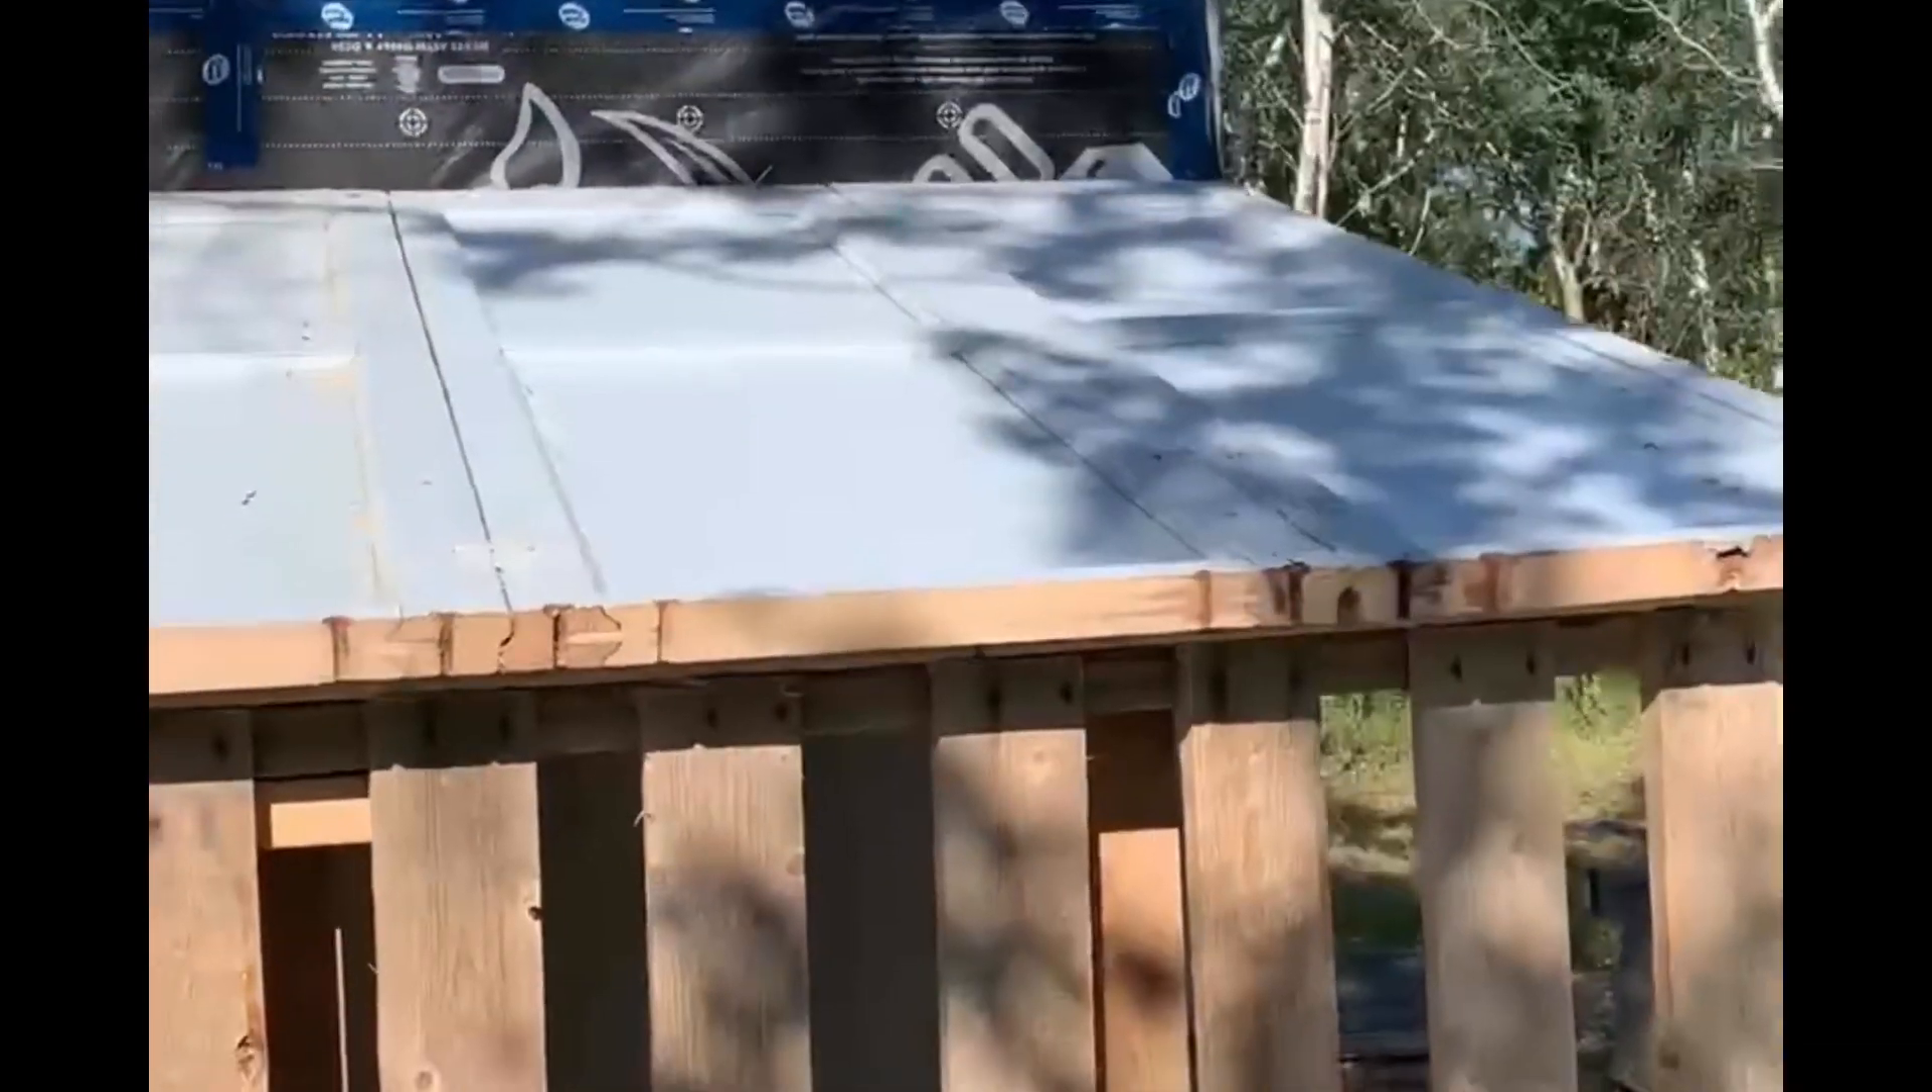We're working on putting the tin on the roof and then we'll put tin on the sides and then the shed will be done.